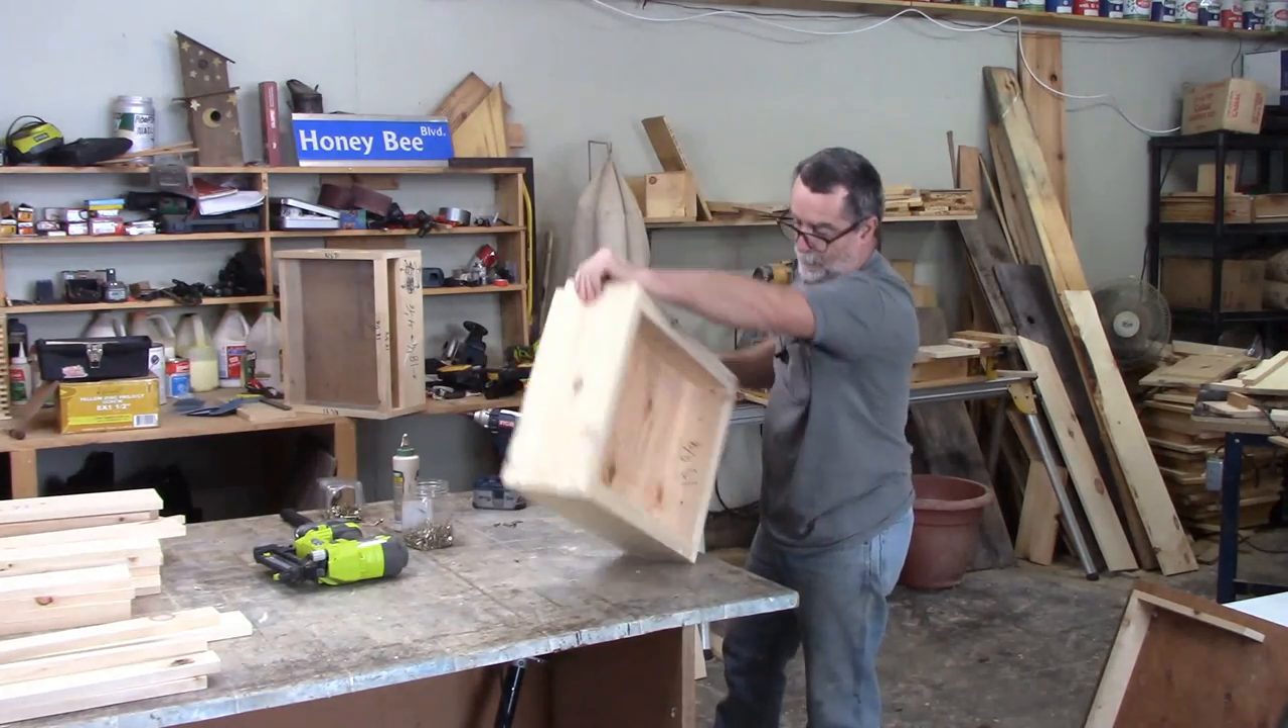That is the basic unit assembled.